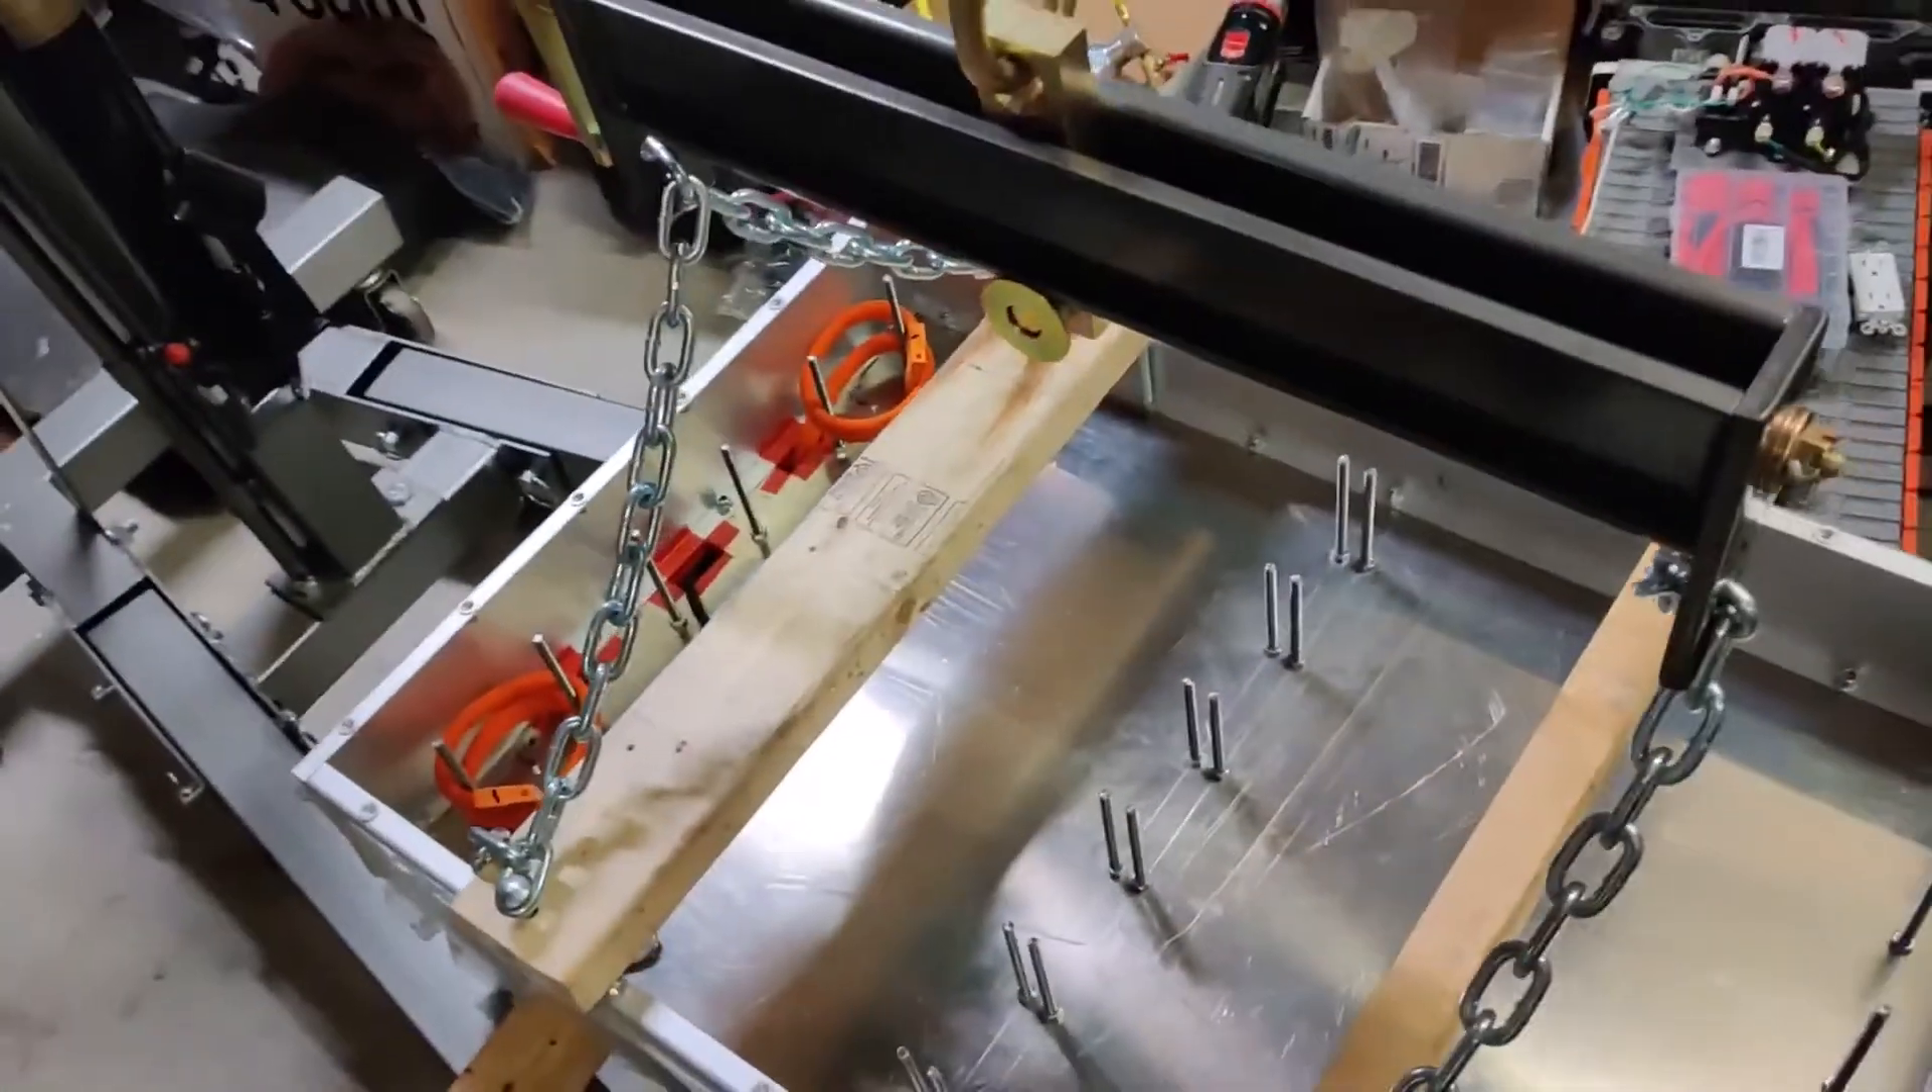So I got everything hooked up to the hoist and it's ready for installation.